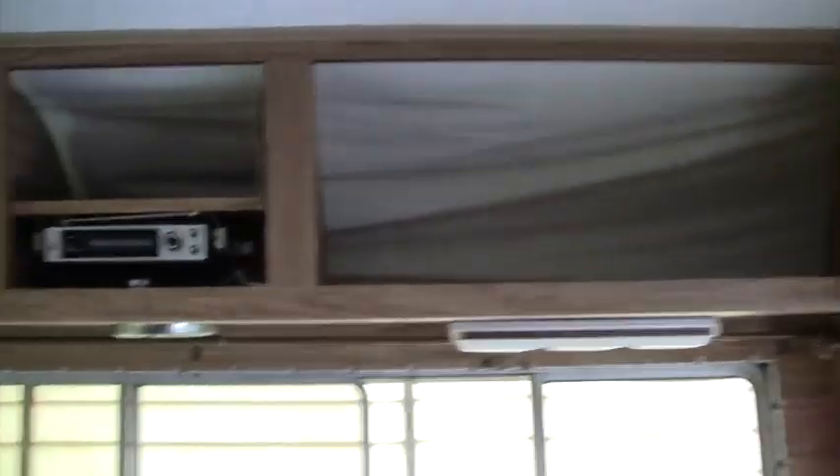What we've done so far is we've taken all the doors the cabinet doors off.